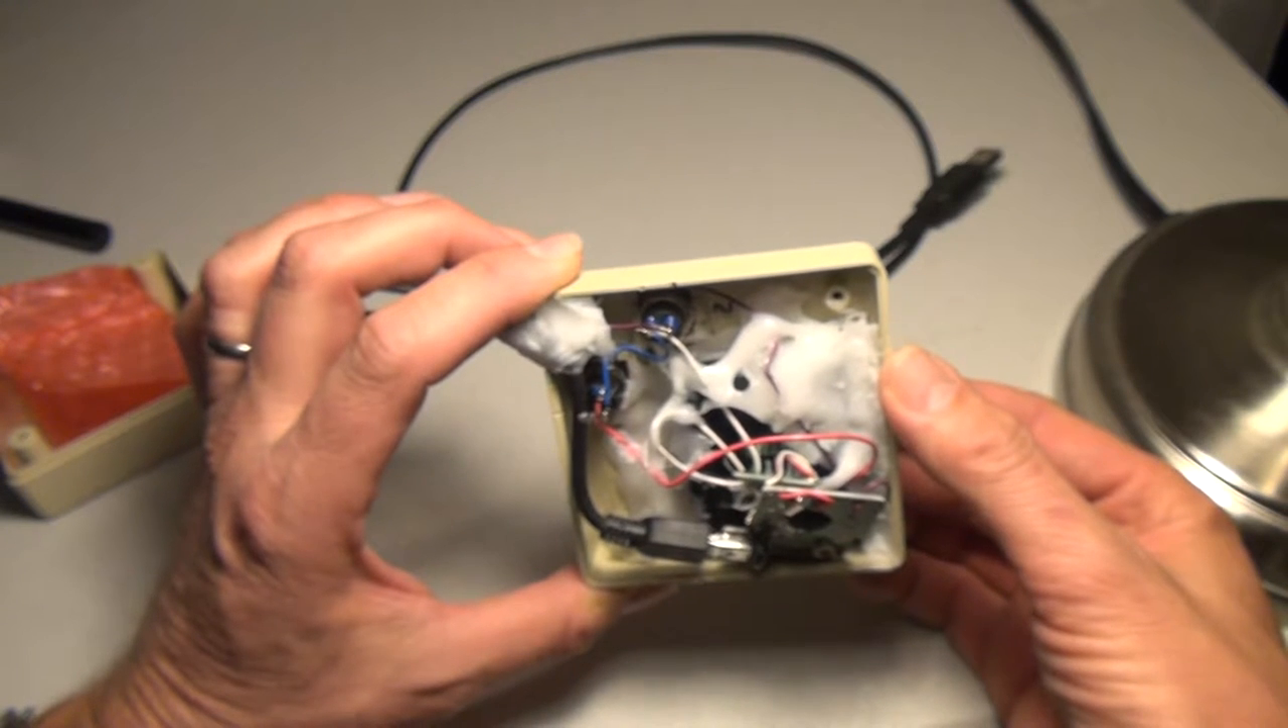So here's the finished product, and I've secured the gamepad inside with a plastic substance known as polymorph, or friendly plastic pellets, which you can get at Michael's.